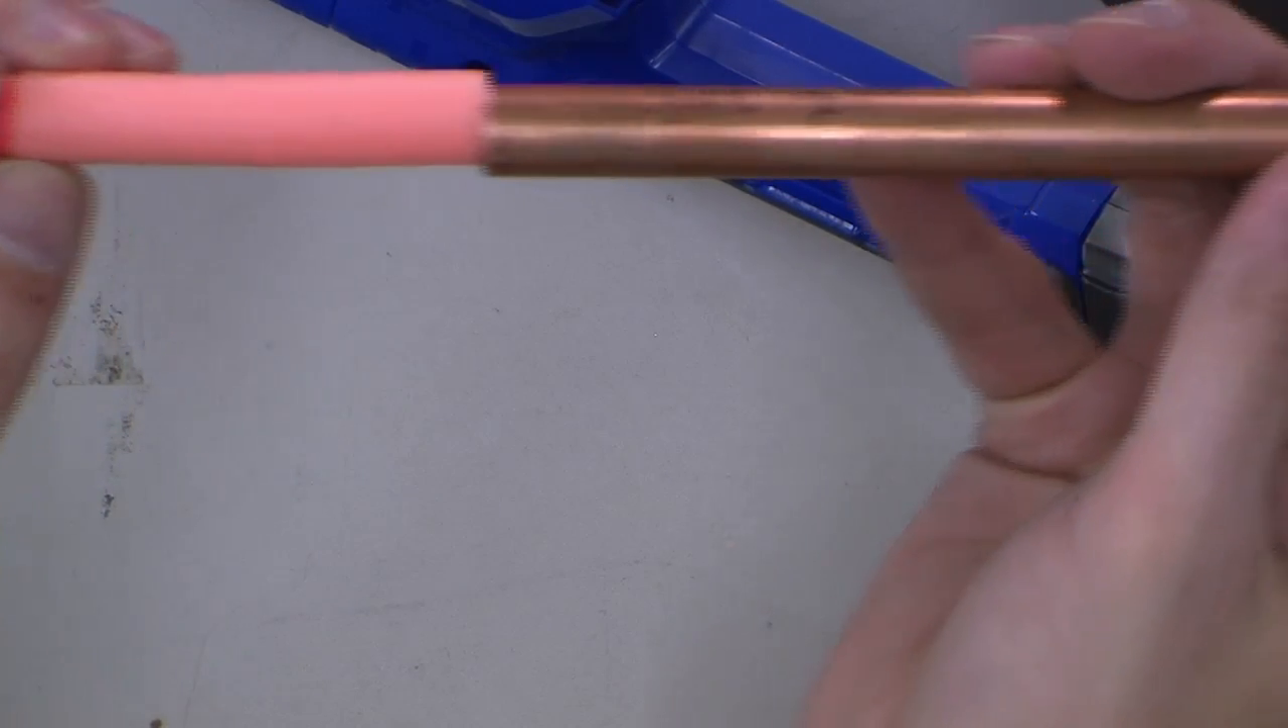You'll notice that the dart matches the diameter of the tube they are the same.